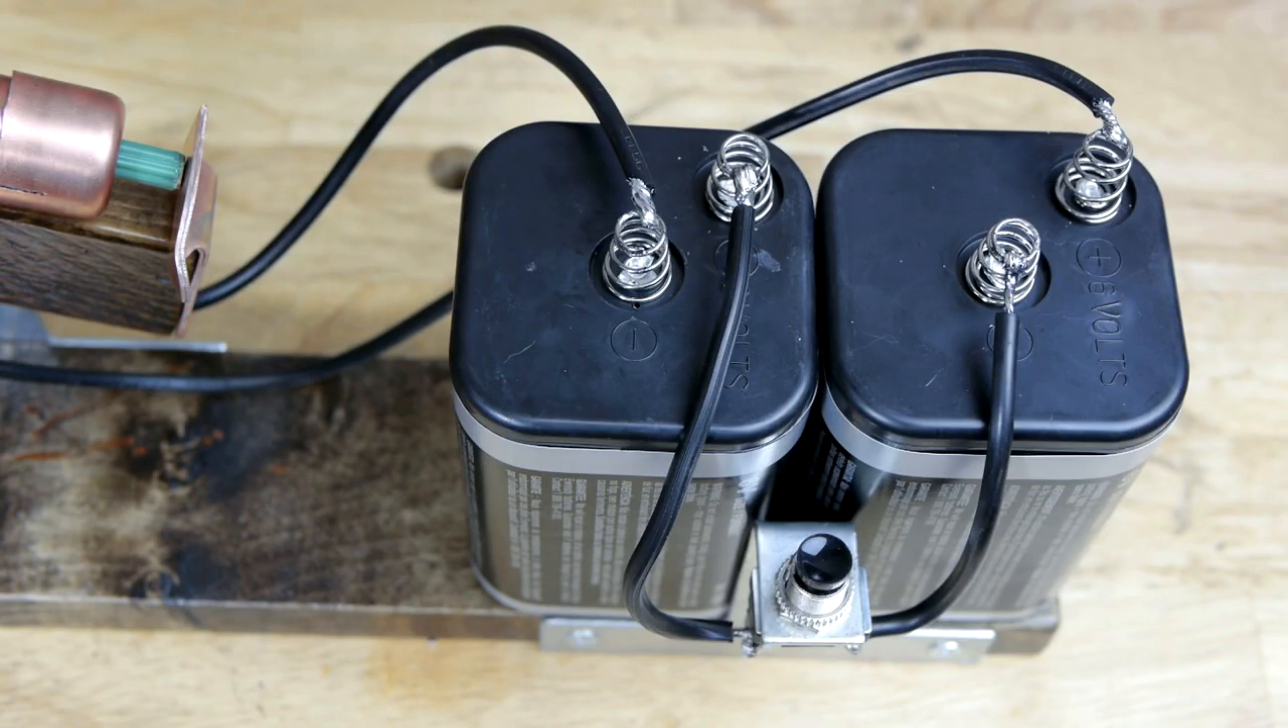Now the open terminals on each battery are wired to either side of the firing switch so that the circuit between them will be closed when the button is pressed.